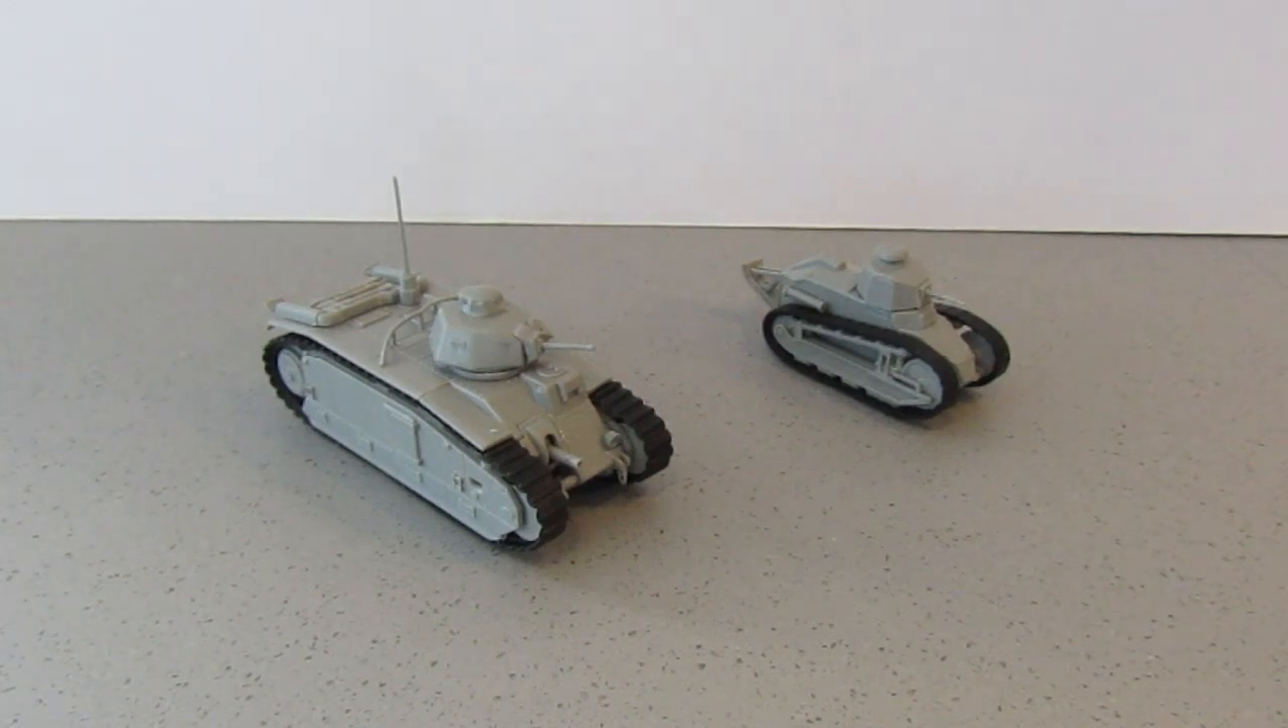Both tanks have been fully constructed now.